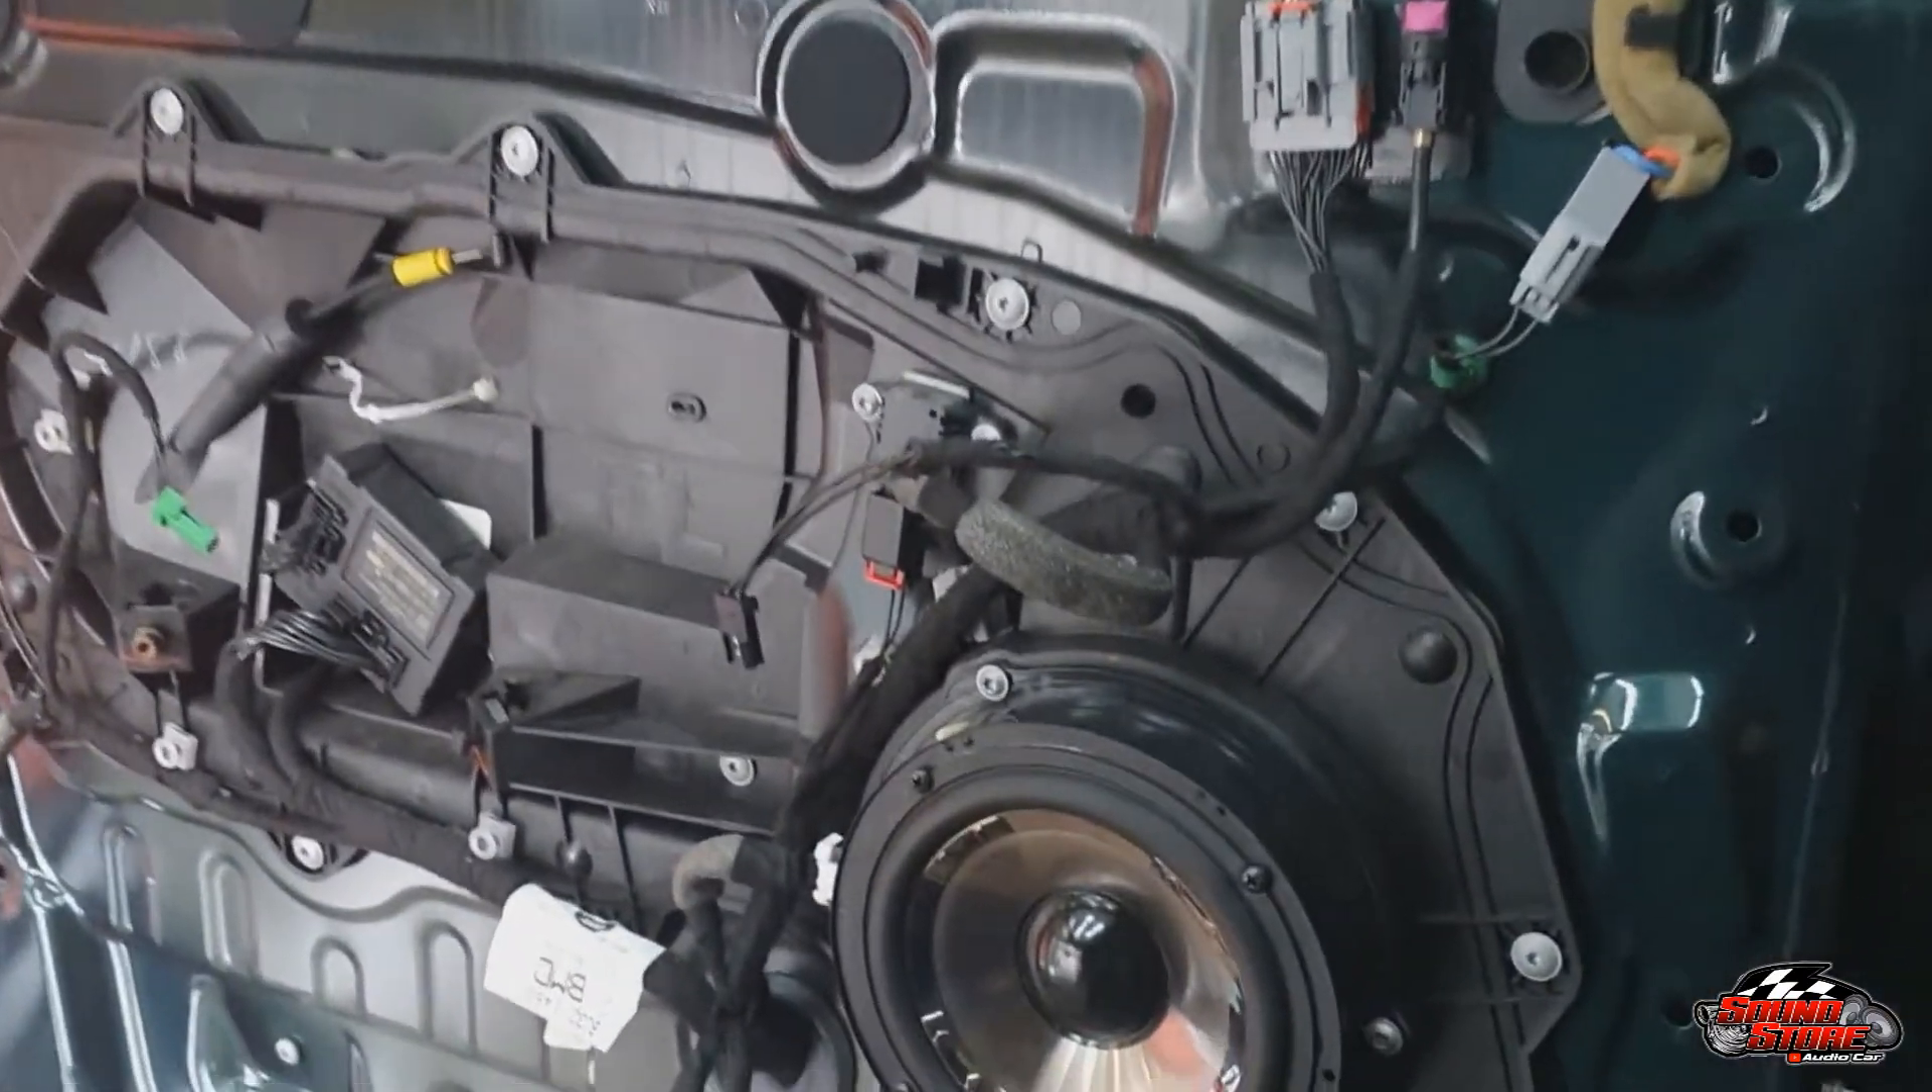O falante aqui já está montado, parafusado, padrãozinho, pluguezinho original.